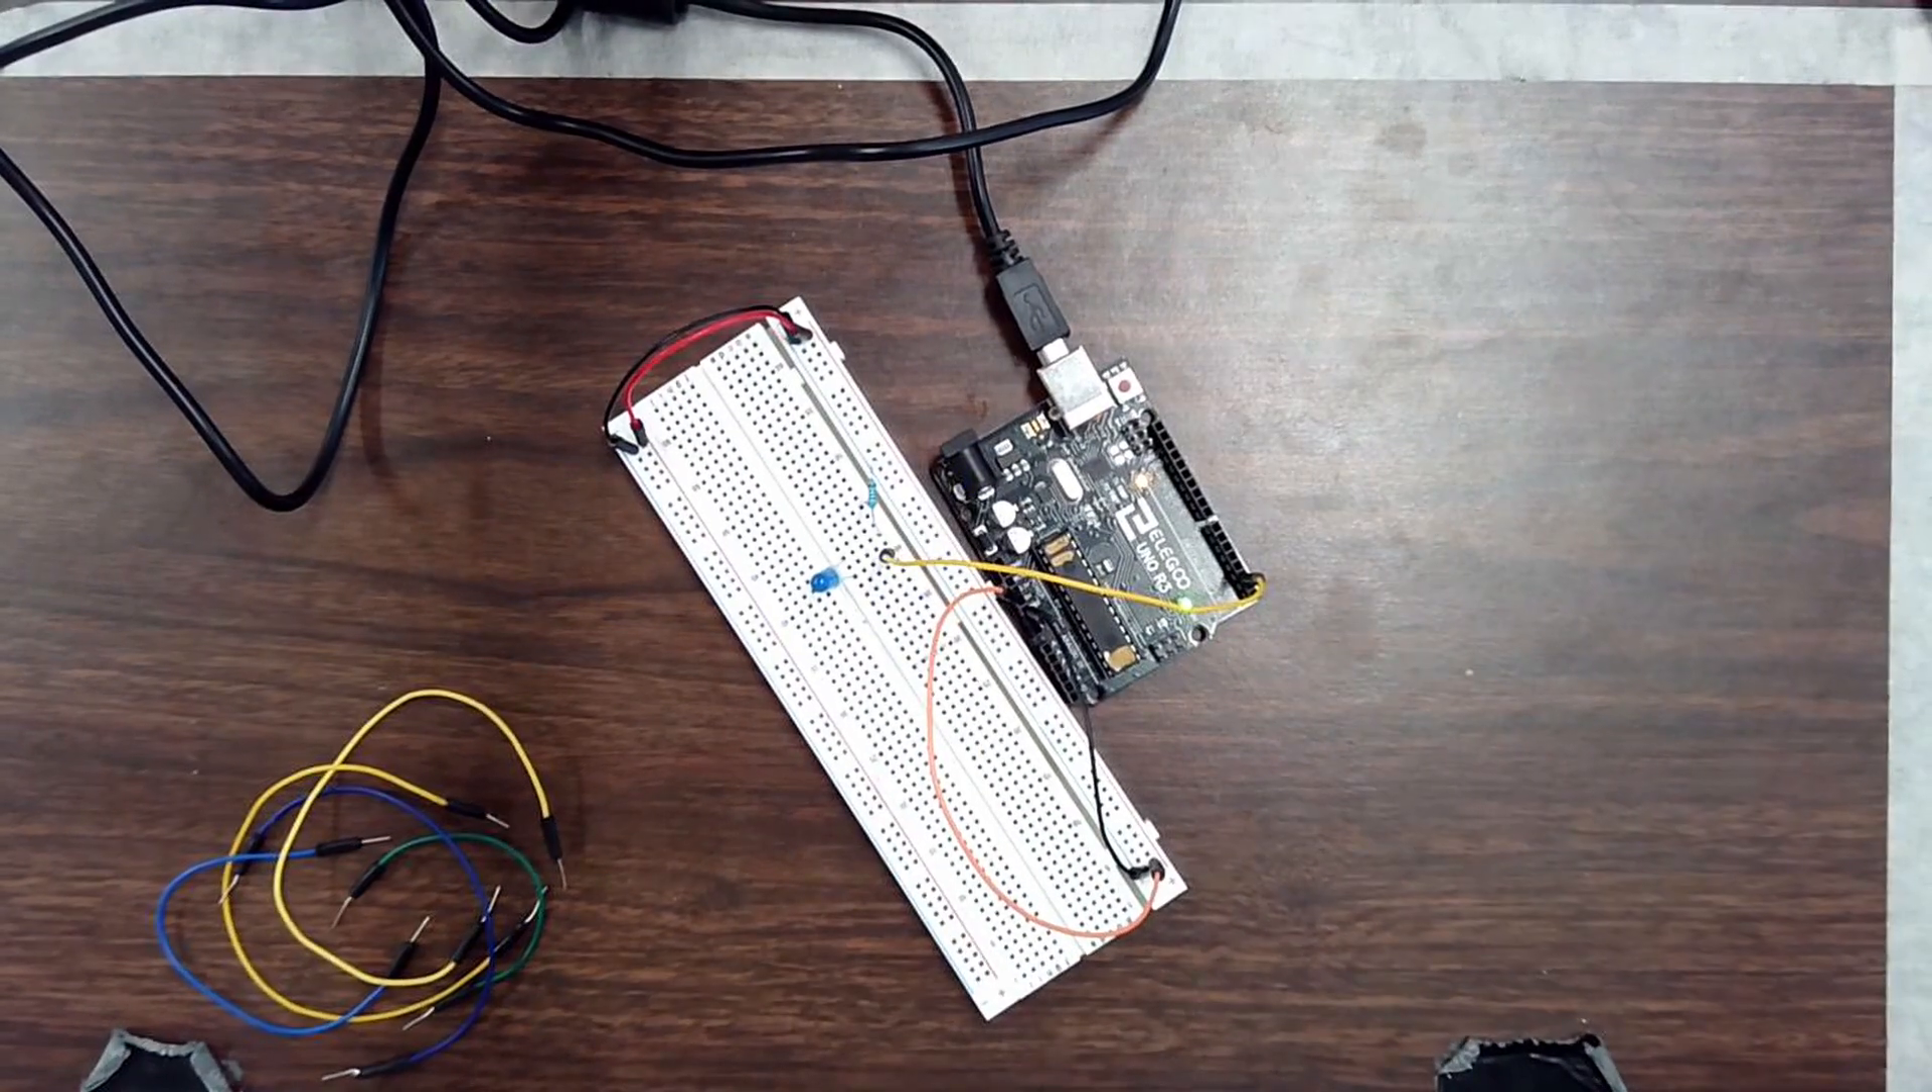So I right now have my Arduino plugged in, ready to go.